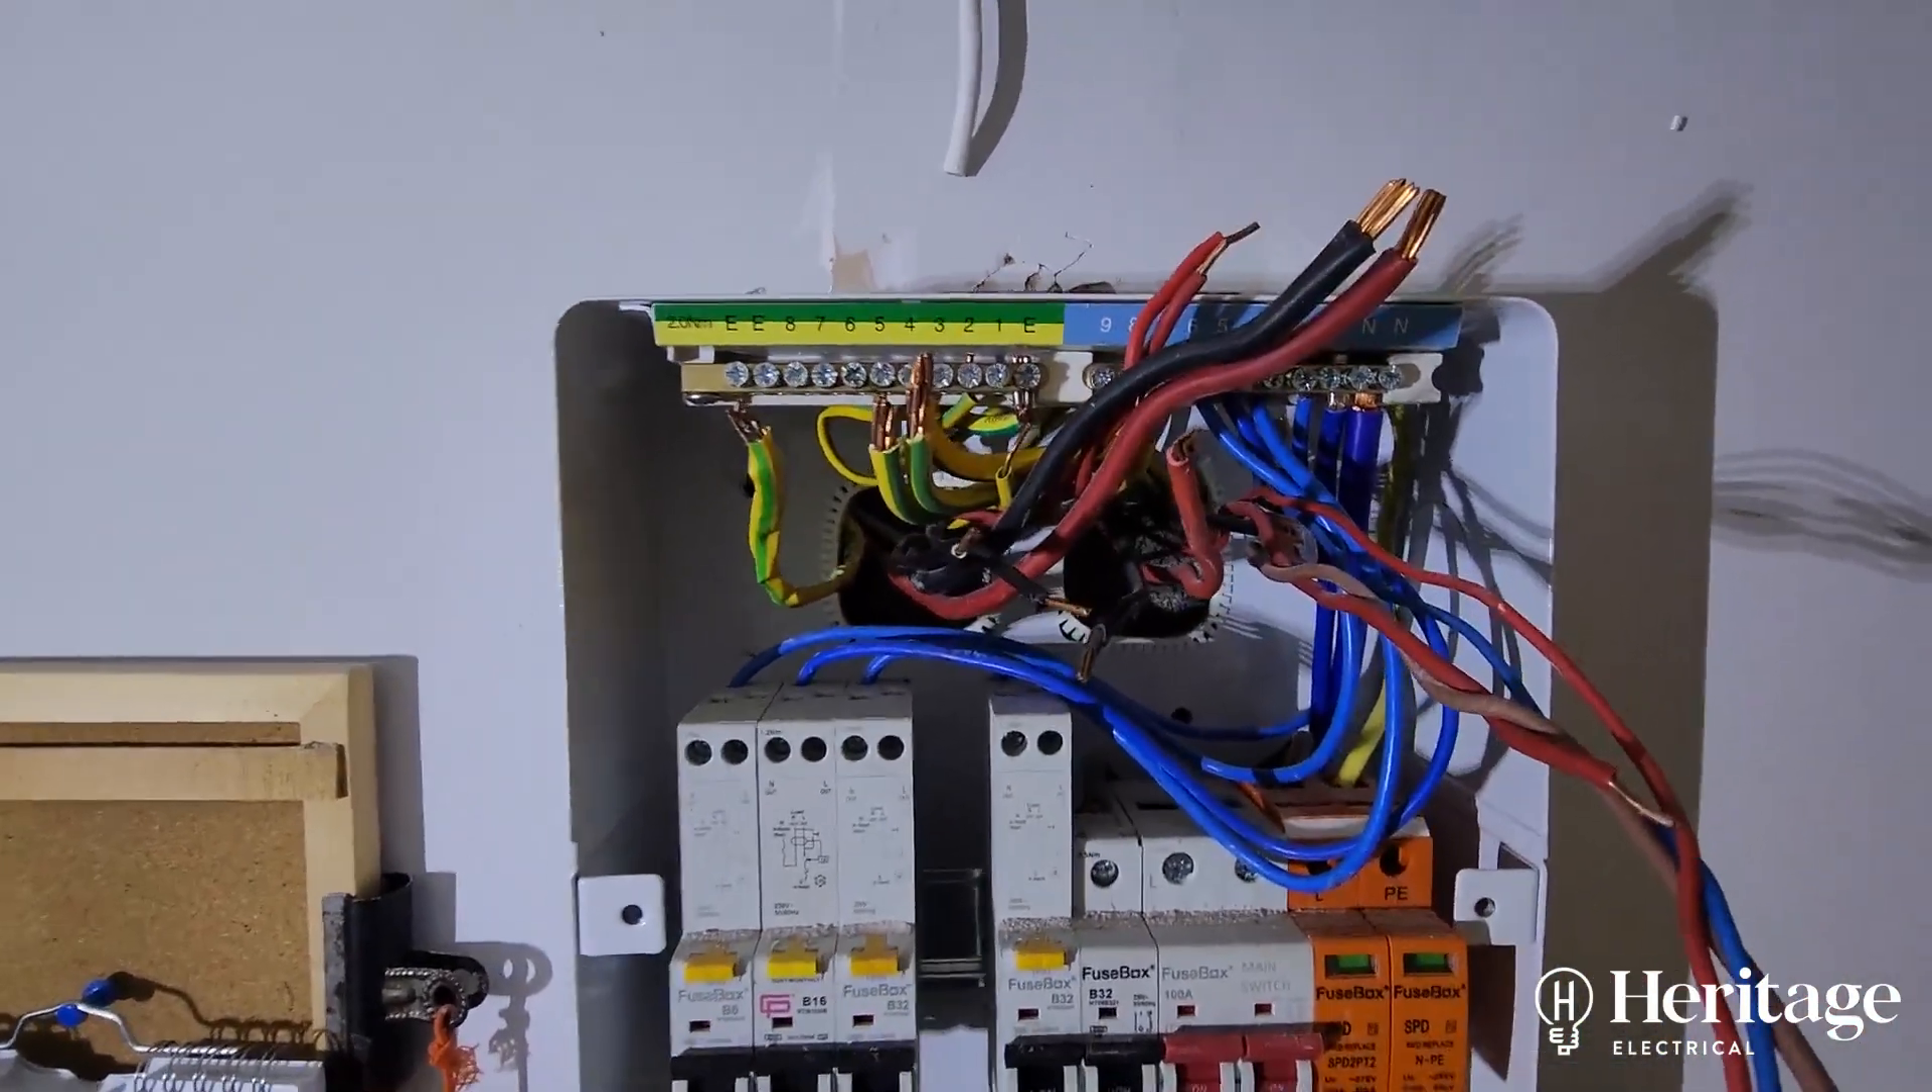You've got the big gap here at the top of the consumer unit.